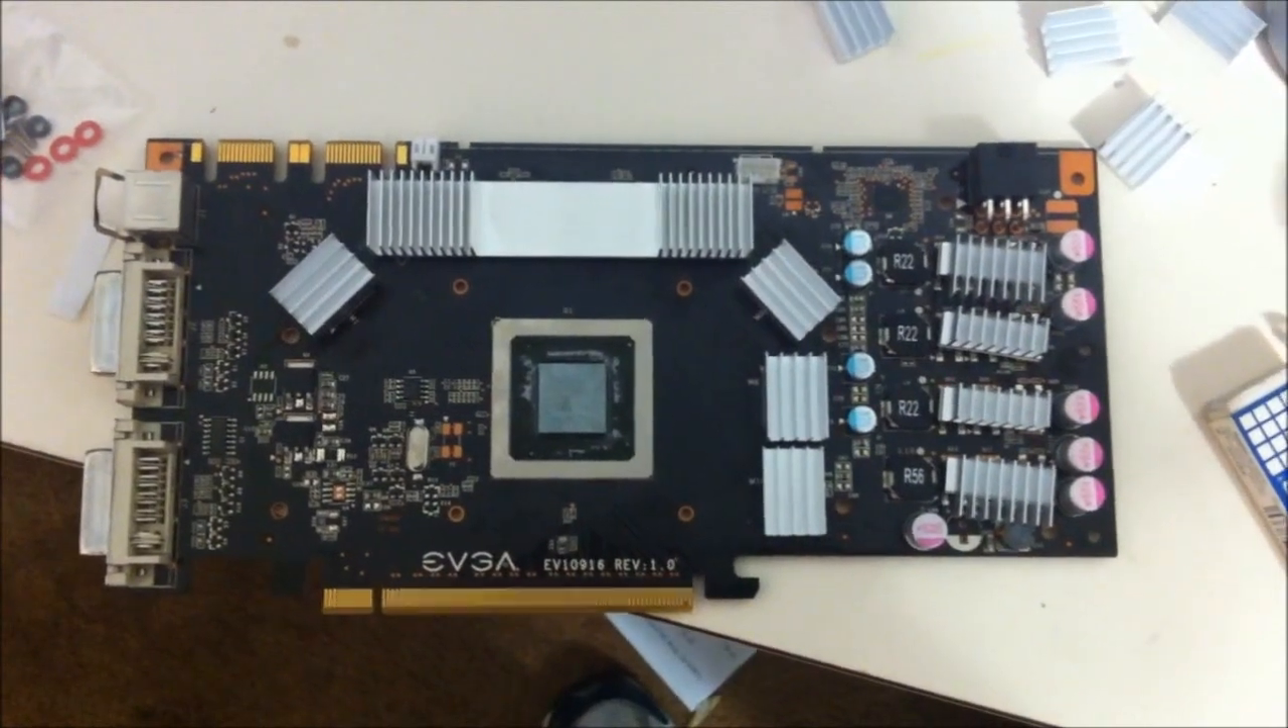Okay I have all the heat sinks installed right now for the EVGA 250 GTS.